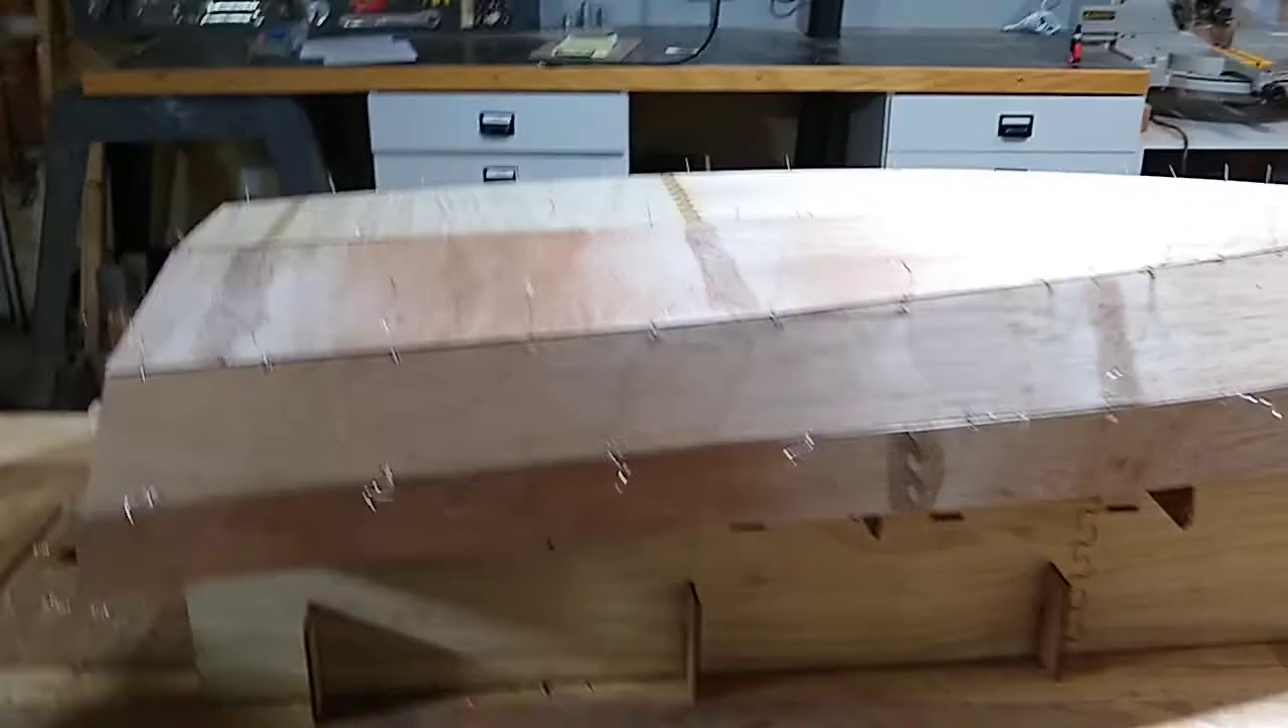As you can see we've stitched up the side panels and the bottom.